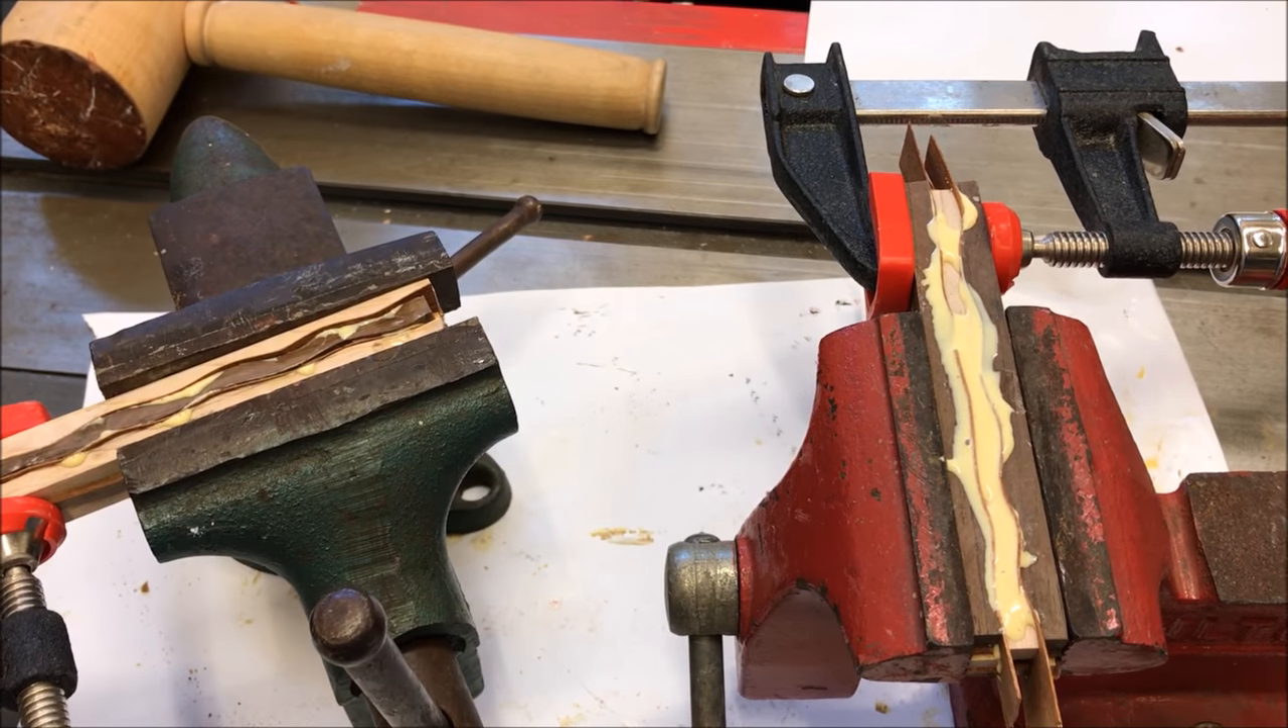I've gone ahead and made the cuts on my blank and I've inserted the laminate between the slices once again alternating slices and I've got them glued up and drying.